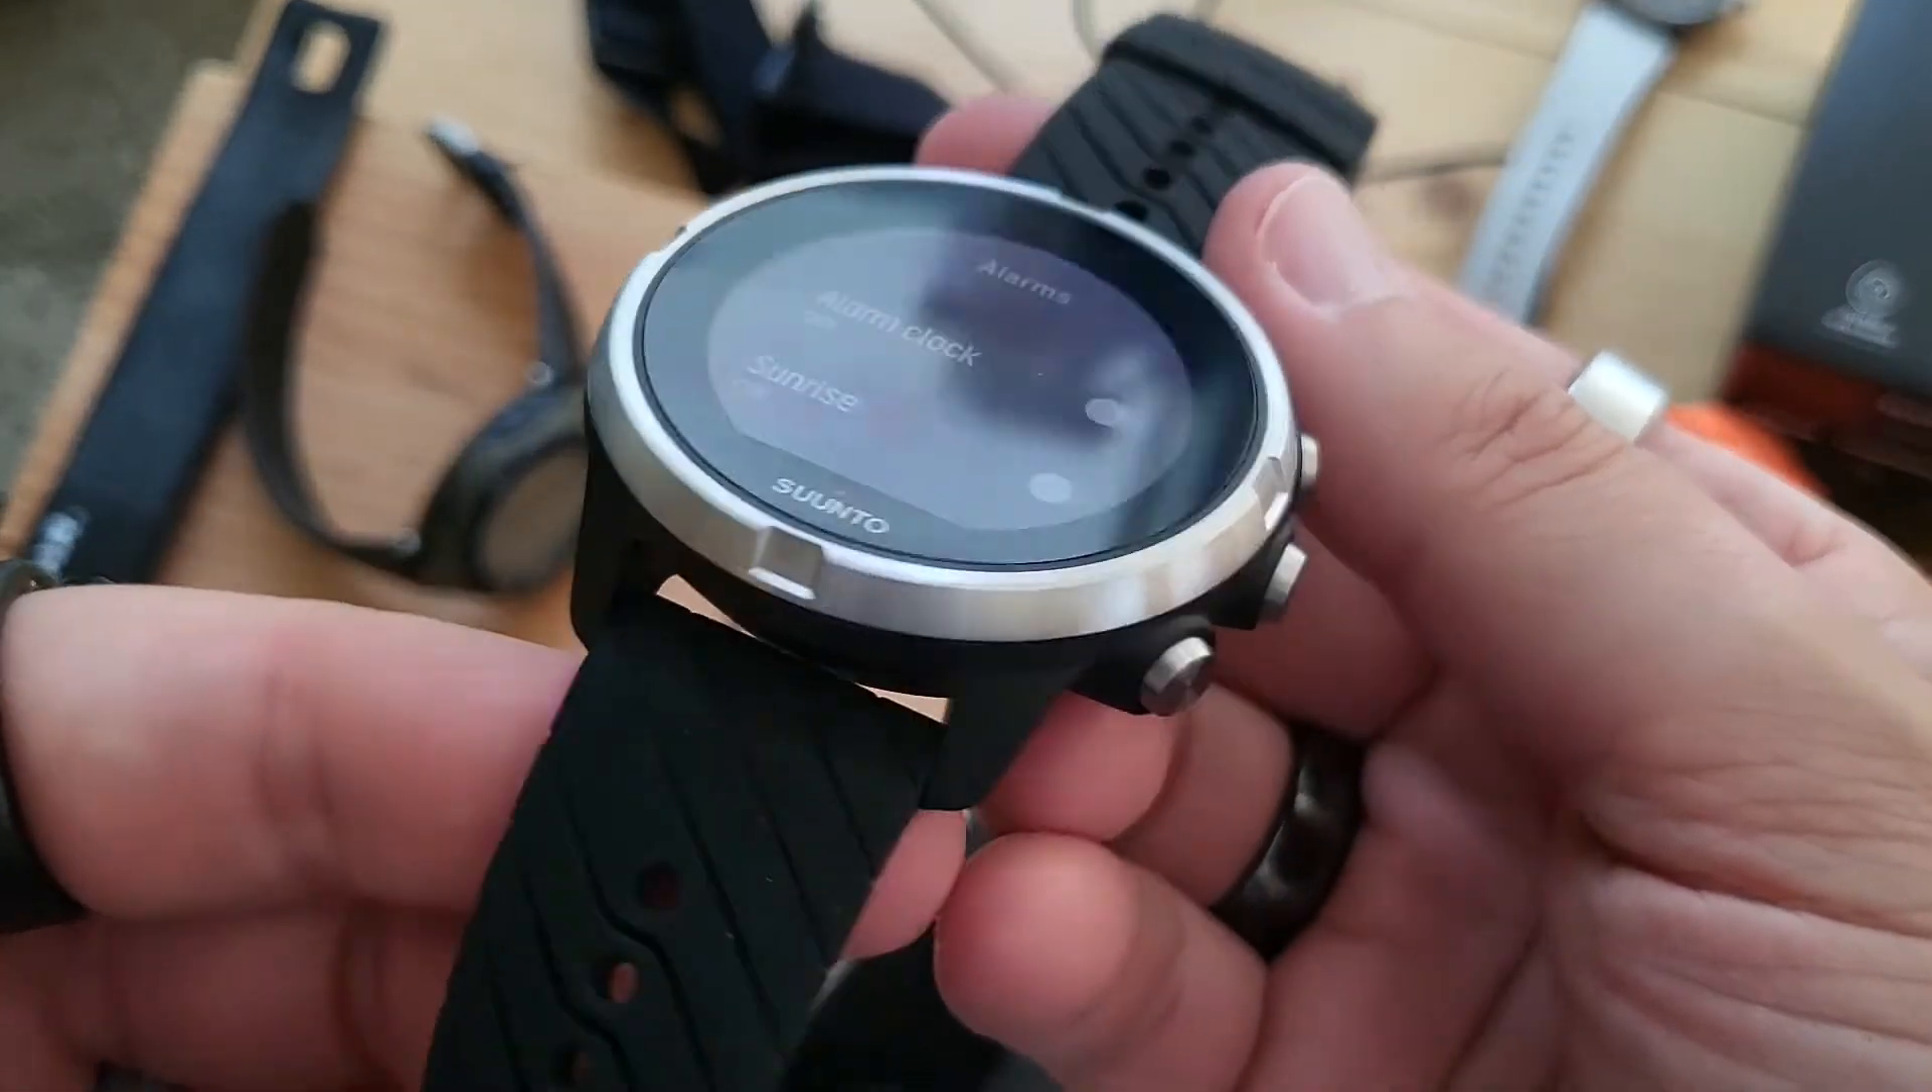The buttons do protrude a bit, but I don't mind it.